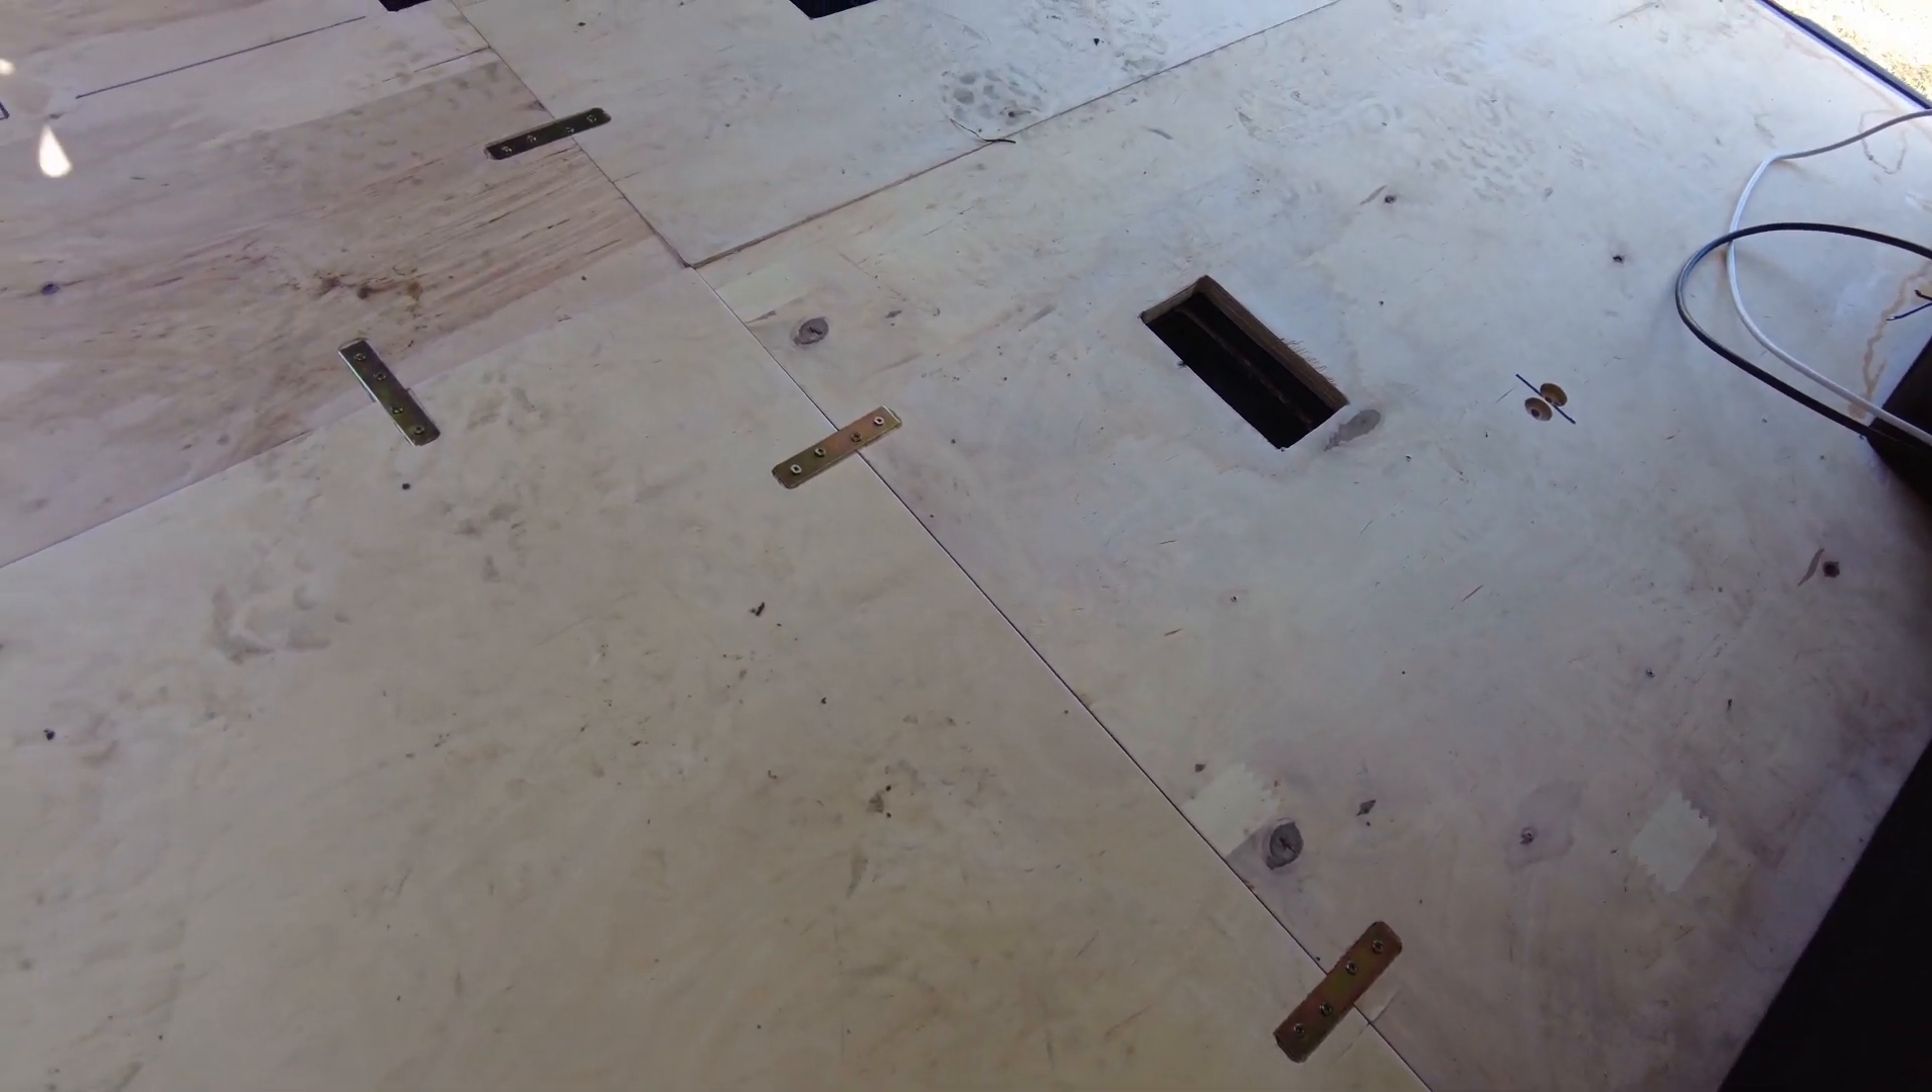Die Bodenplatte ist jetzt mit so Laschen verbunden worden.